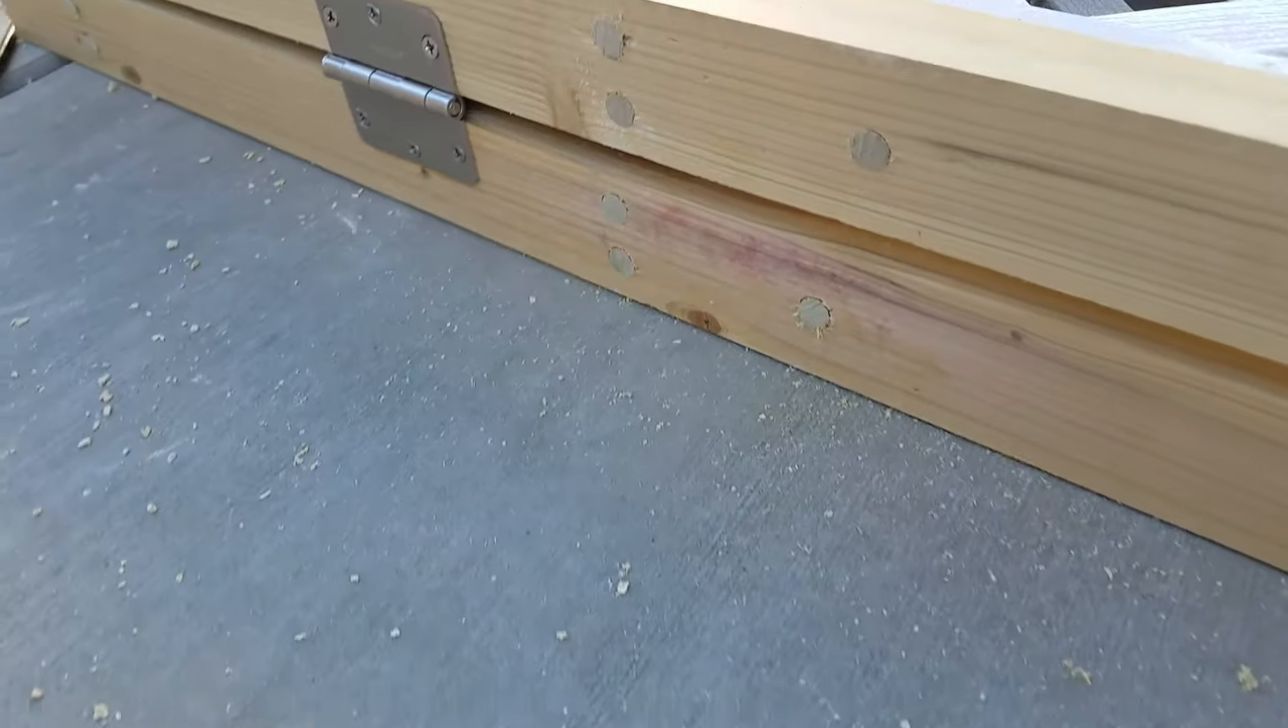So okay so i got the holes all plugged up with the dowel.